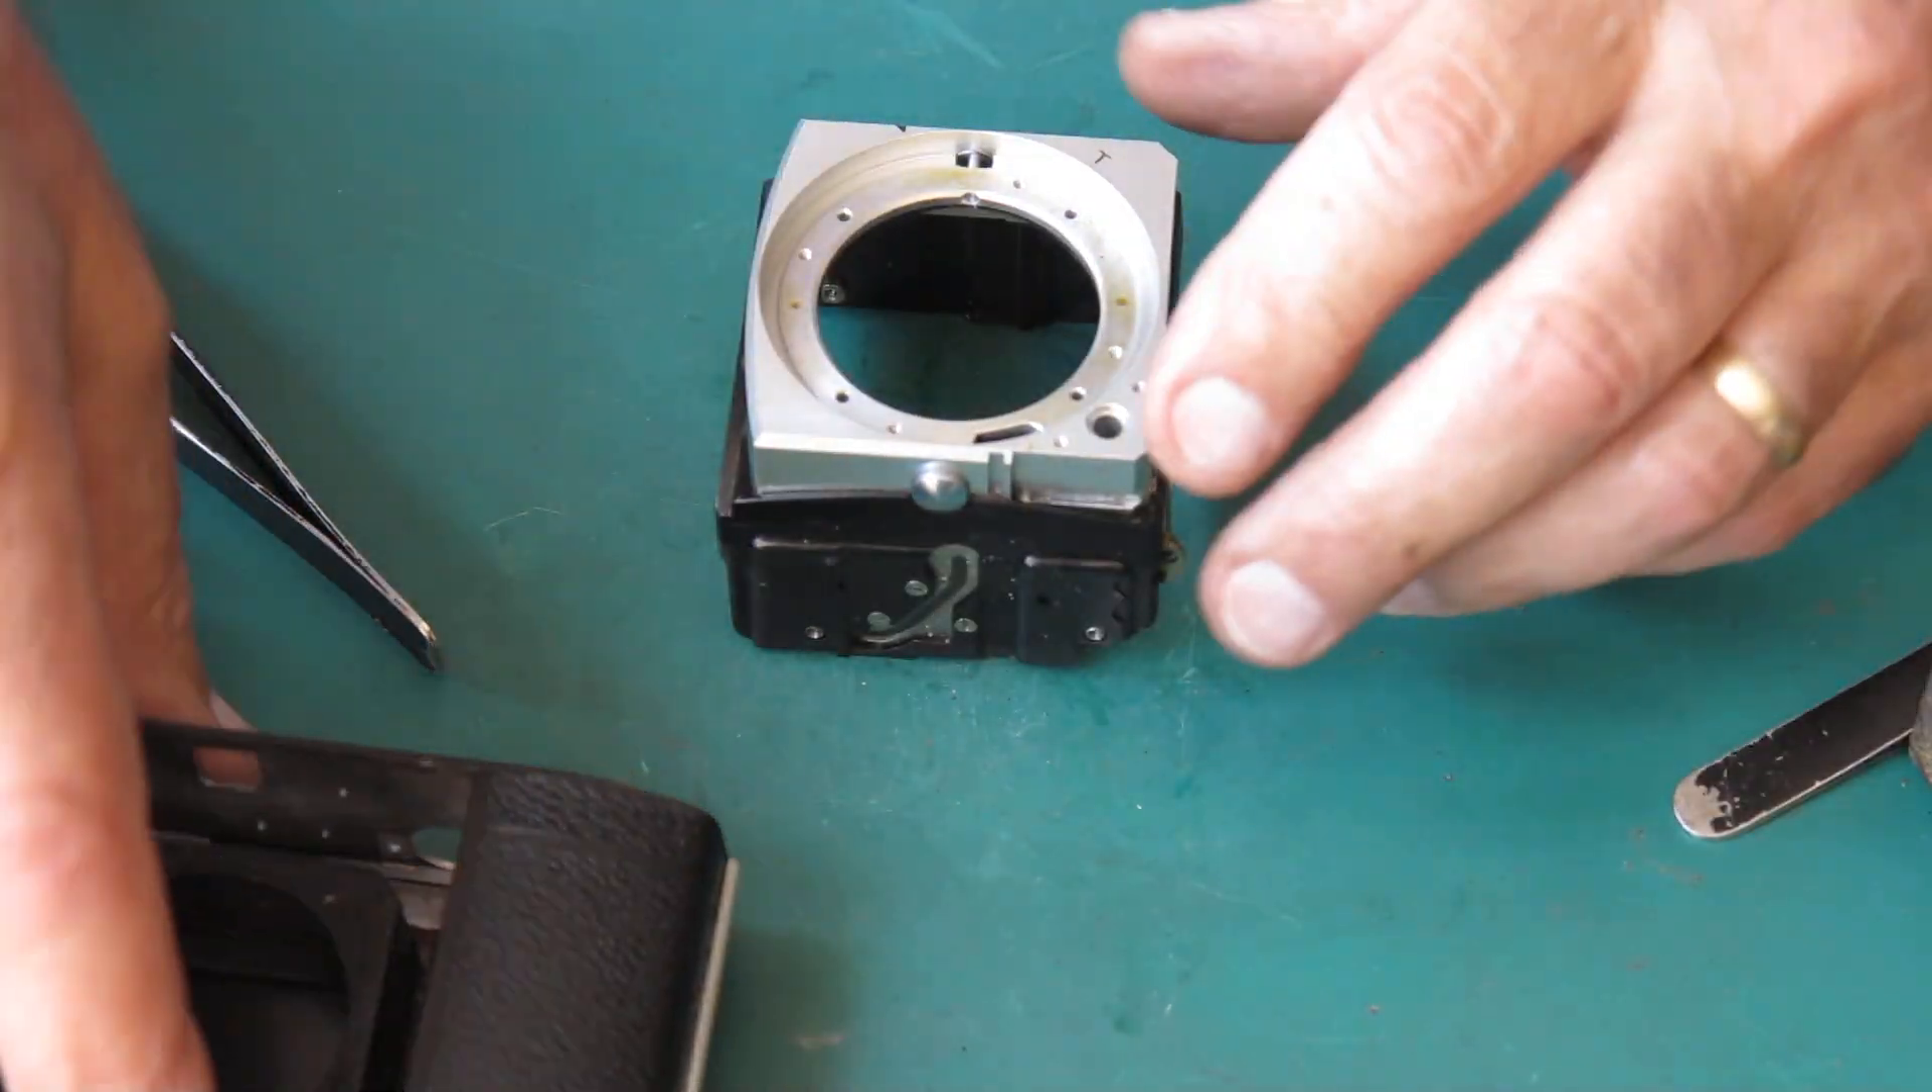Okay so there's a camera body stripped right down.